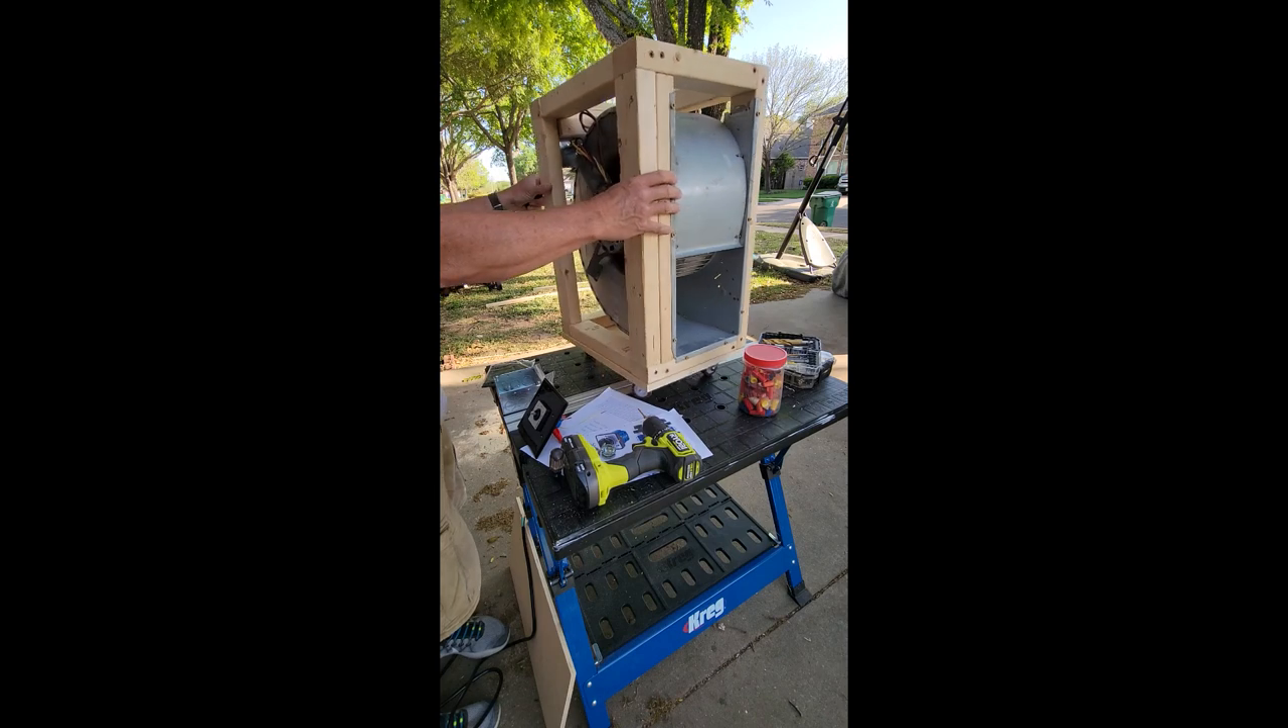So, I built a box out of 1x3s and screwed that all together. I've mounted the fan, so this is the way it'll be oriented.